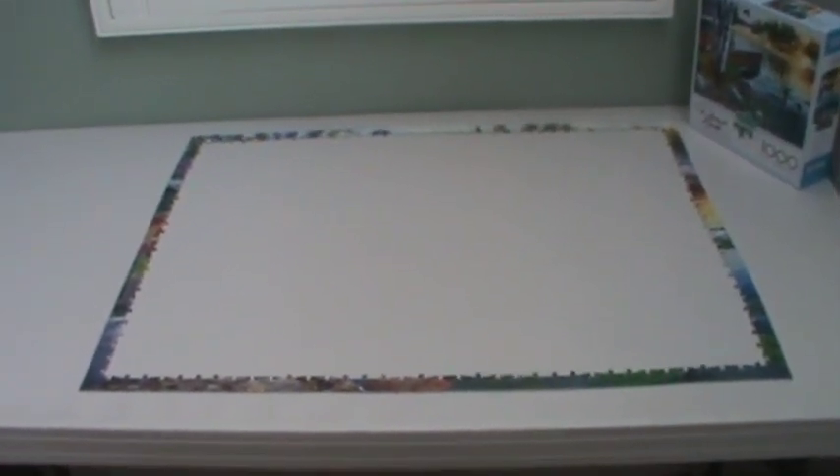Okay, now I have completed putting my edges together and now I have my puzzle frame.